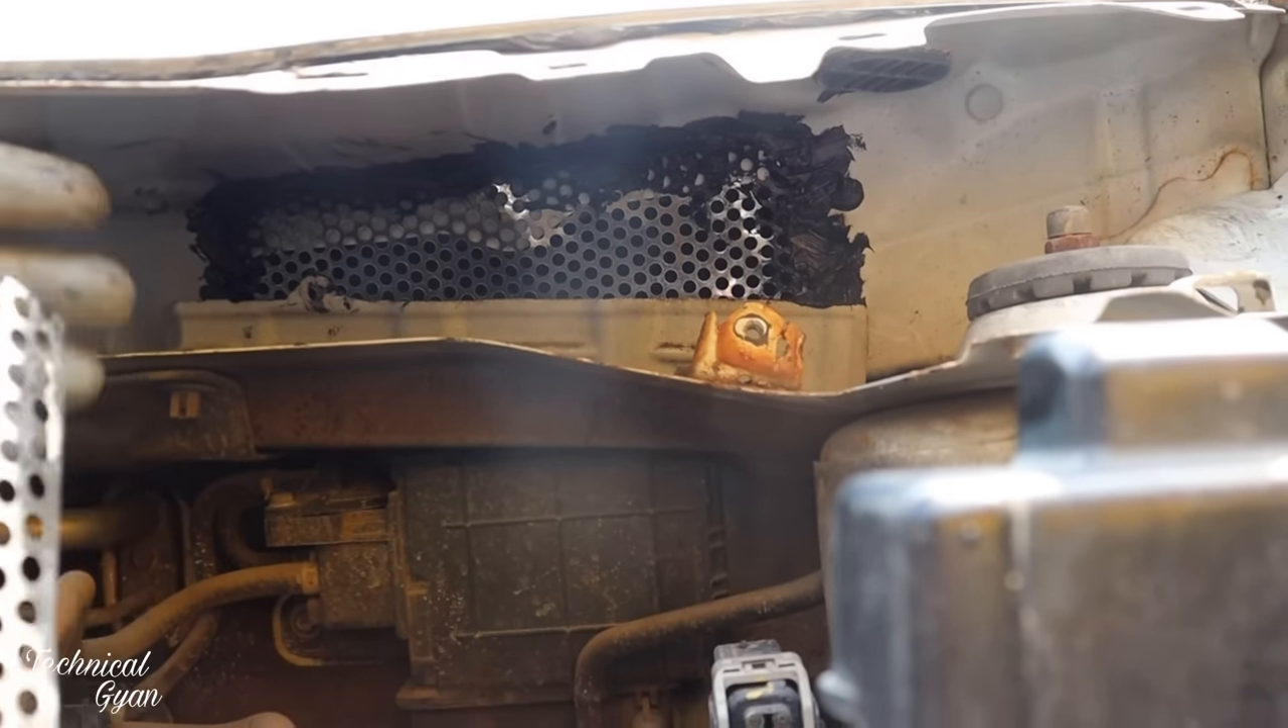Scrap की ये जाली लेके हमने यहाँ पे fit कर दिए।